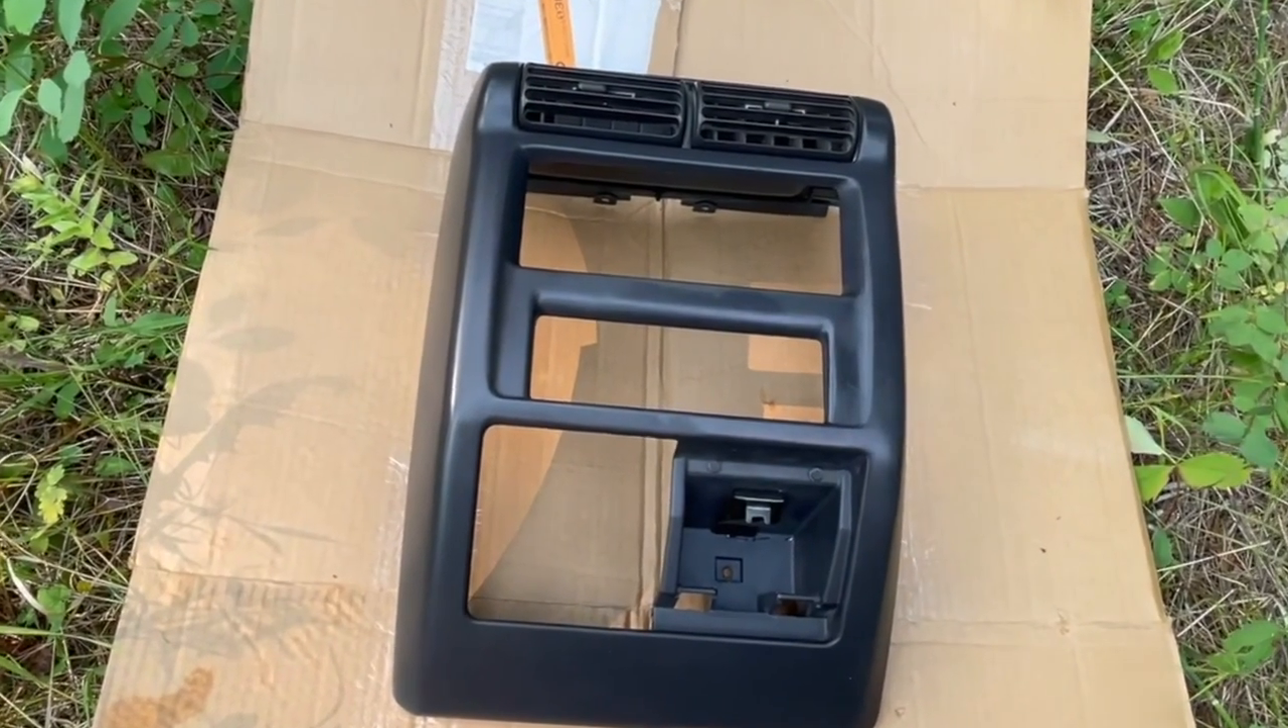Just like that the center dash is removed.